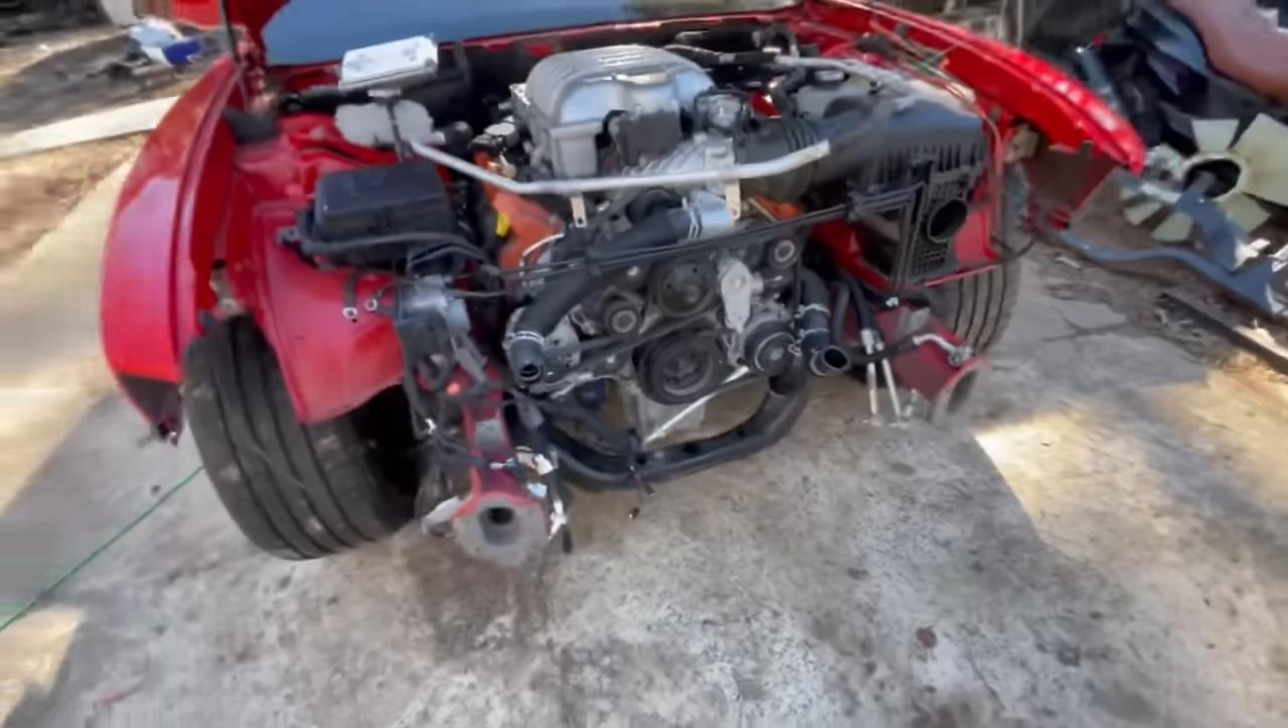Then we gotta put a radiator and condenser and stuff back on and we almost done.